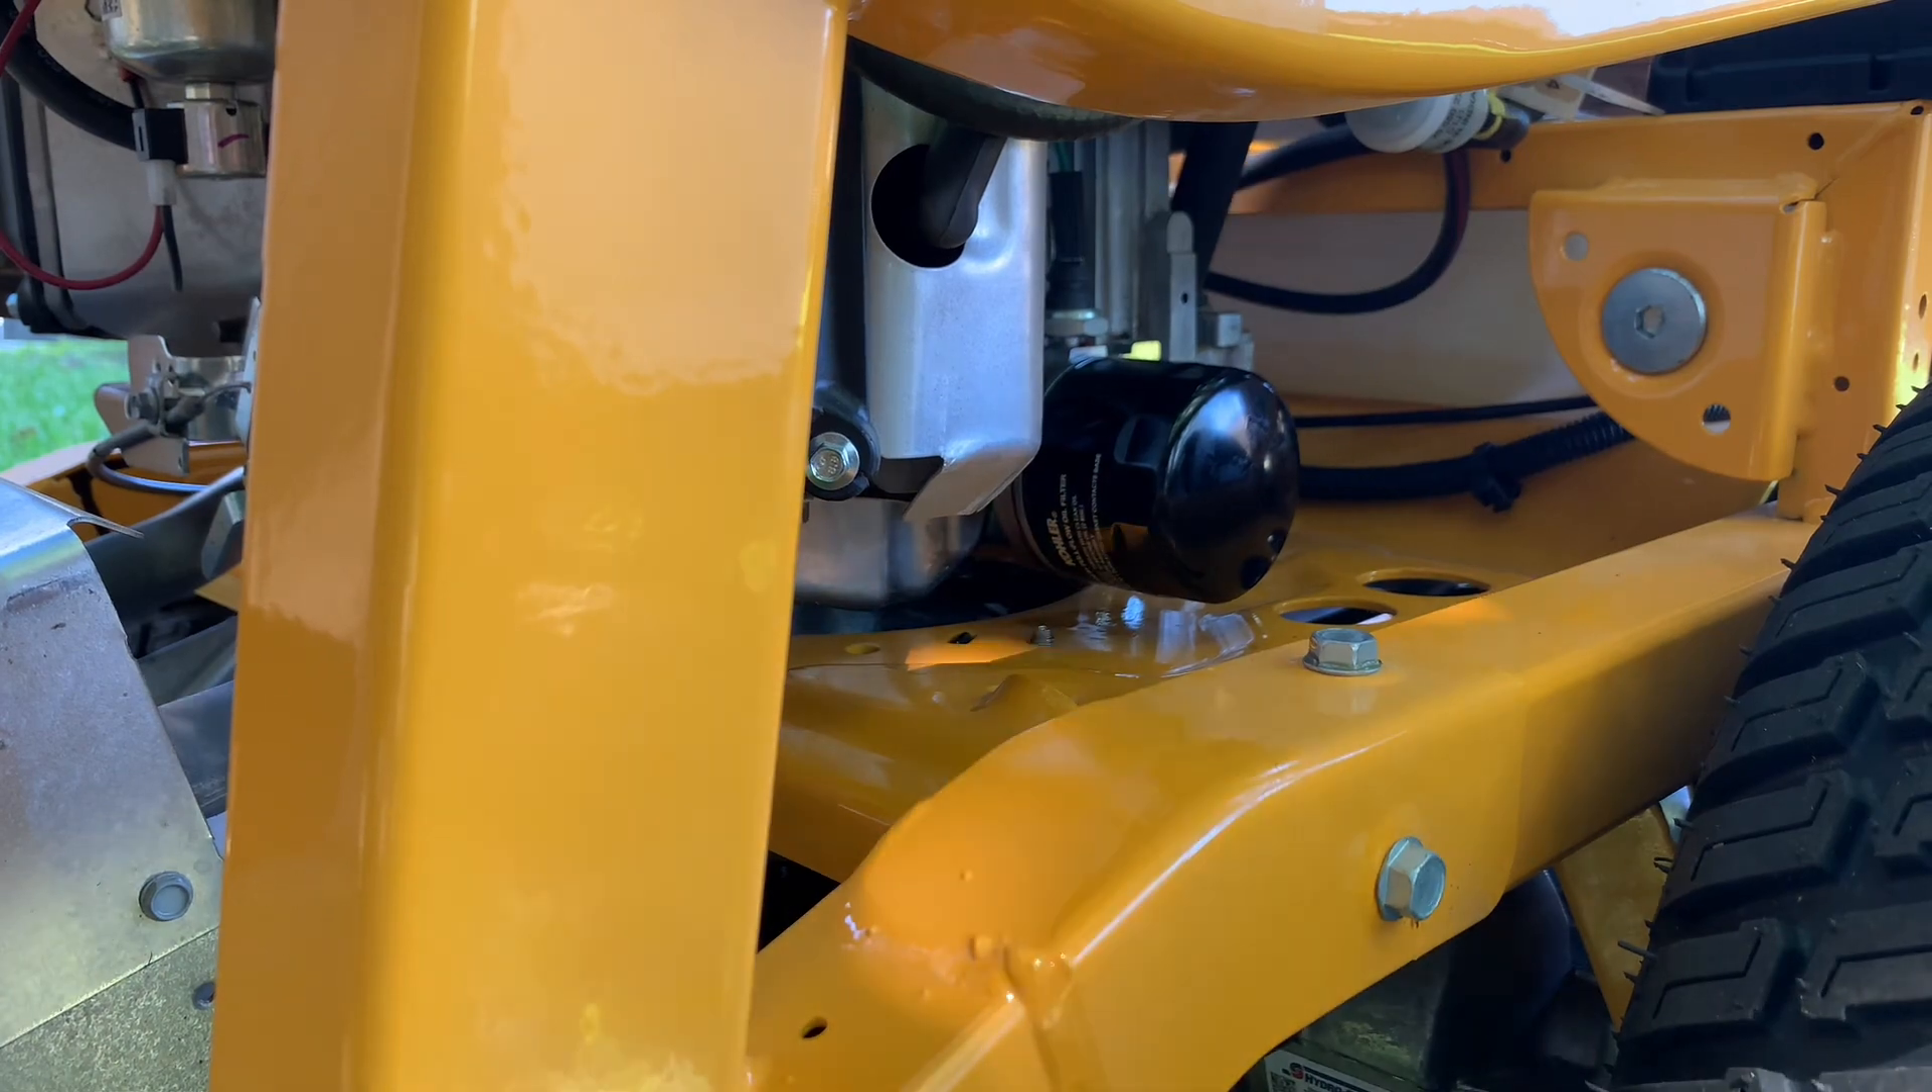So I'm going to say that's it for the oil filter. Oil filter is on. Ready to go. All right. So I do have the. I do have the oil filter on.